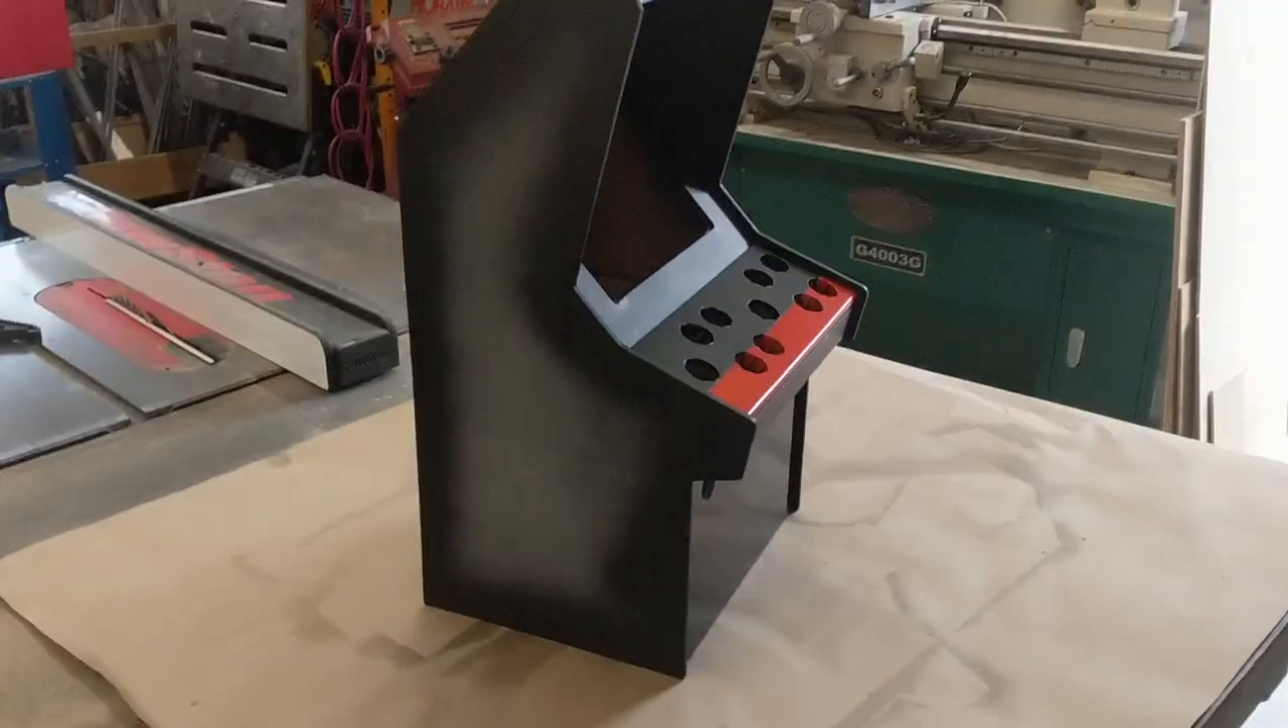The painting is all done so I've just done a quick test assembly.